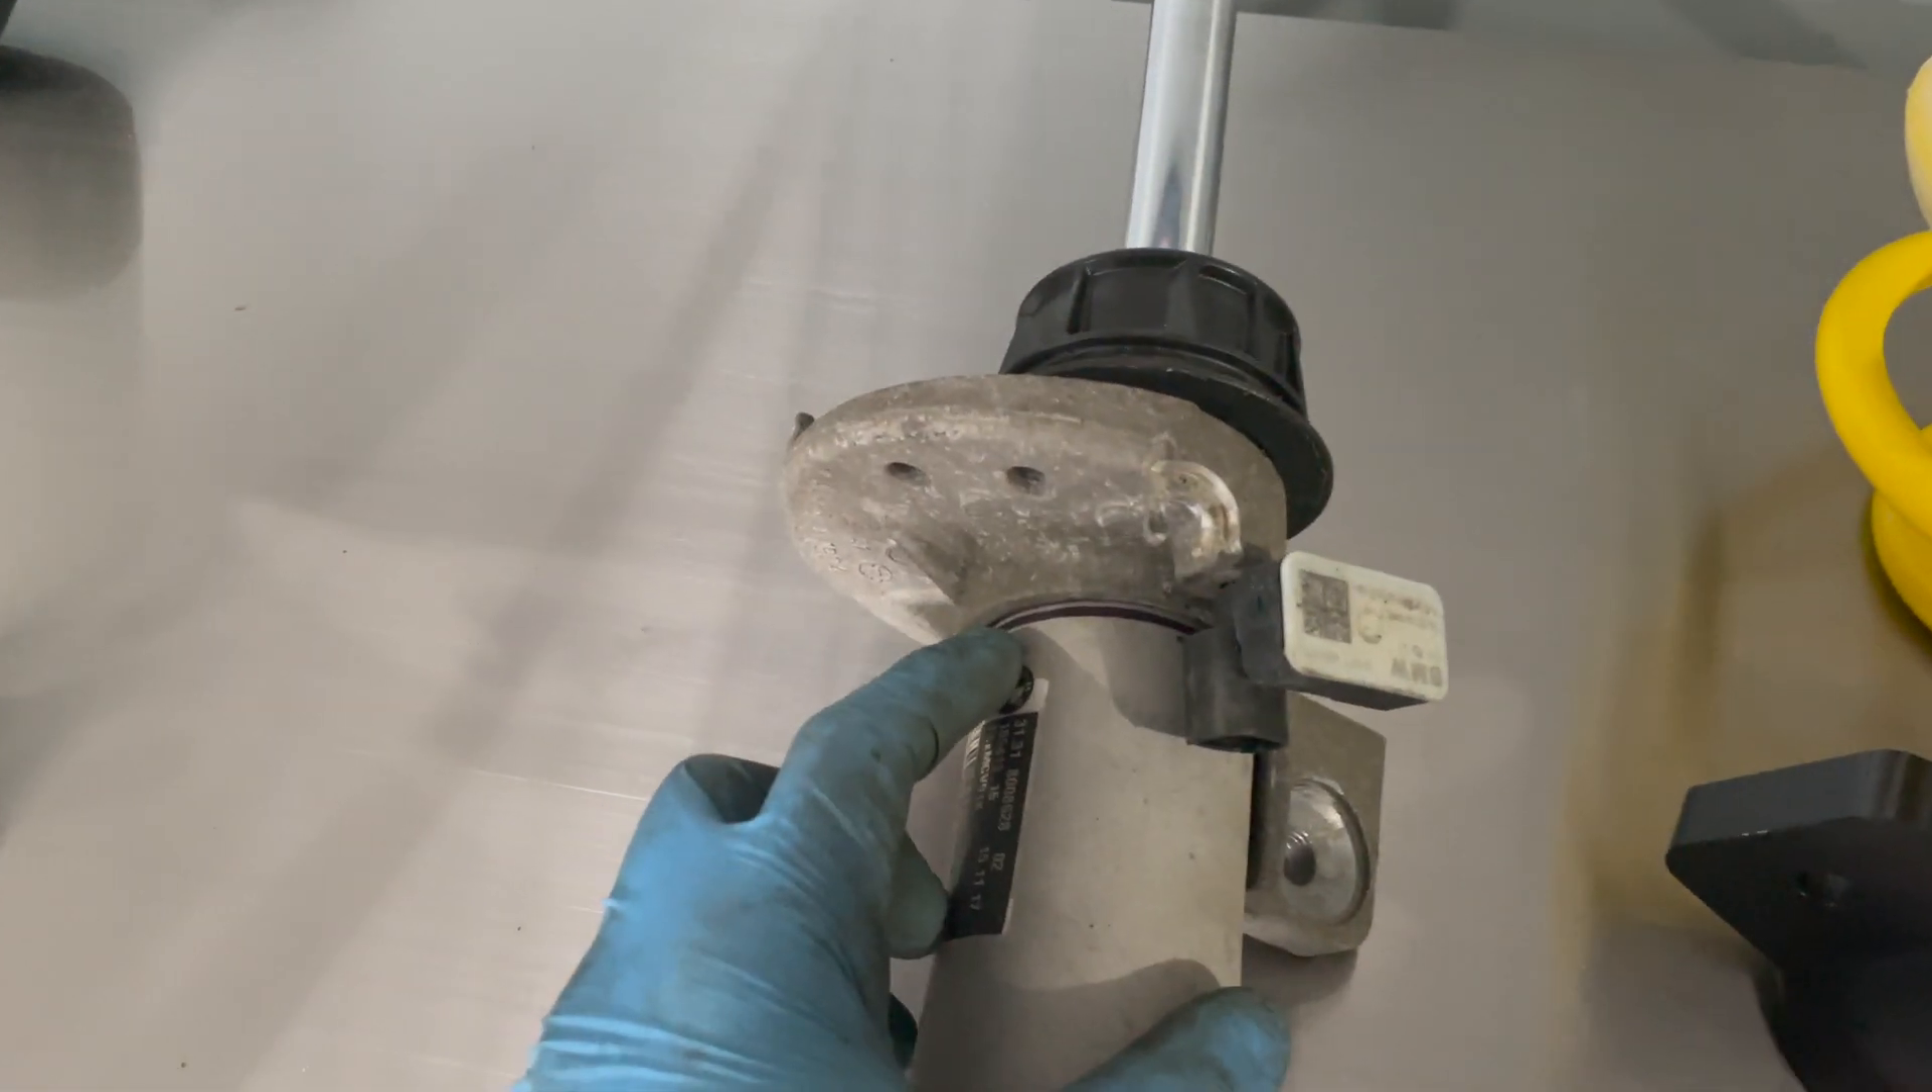So the strut itself is out.